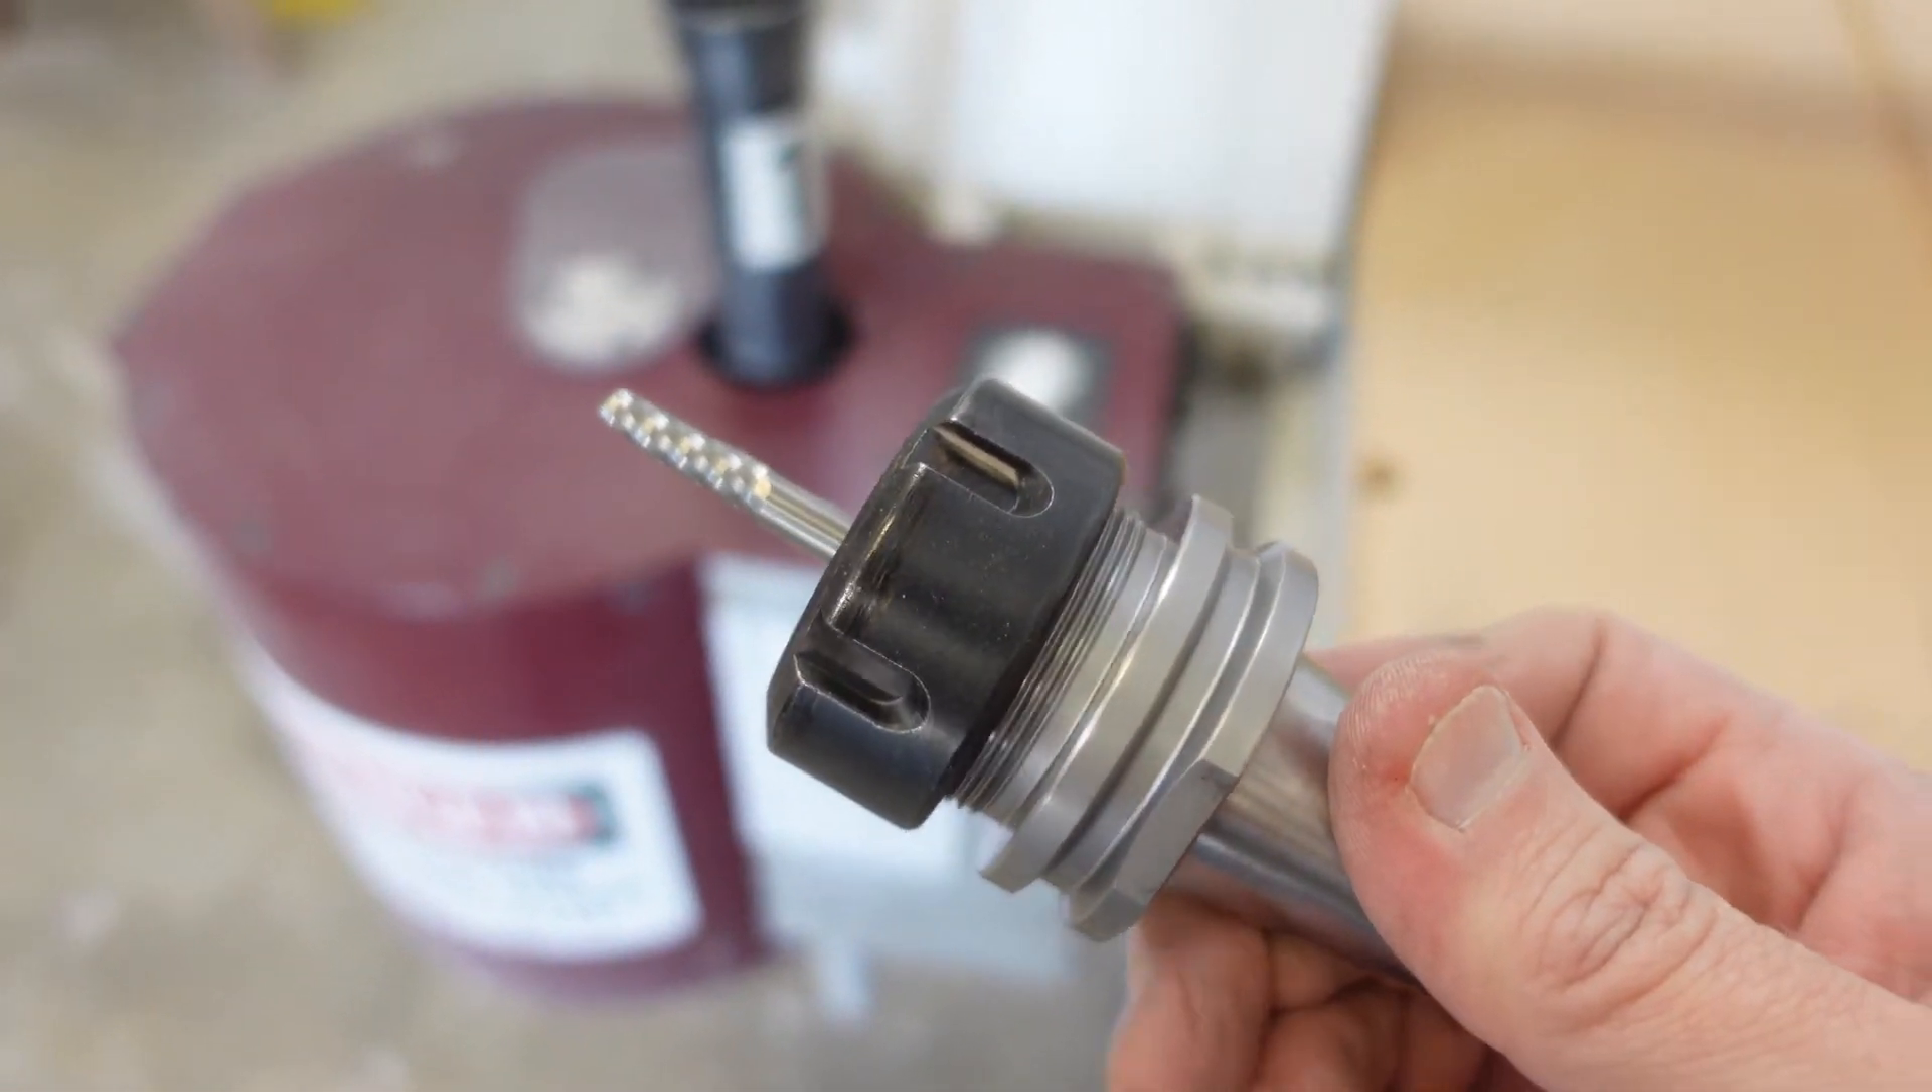So now we've got the new router bit on the collet and the tool holder and we're going to put it back inside the tool changer here.